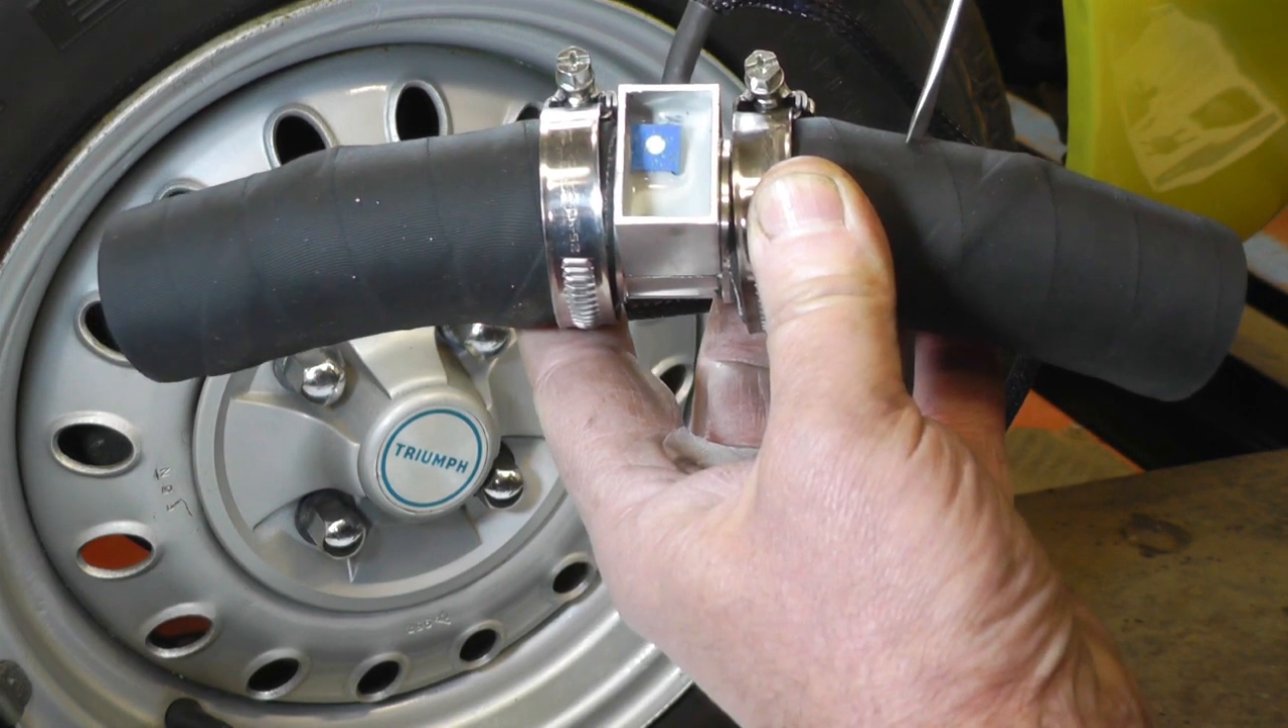We've got the control unit fitted in the hose now.